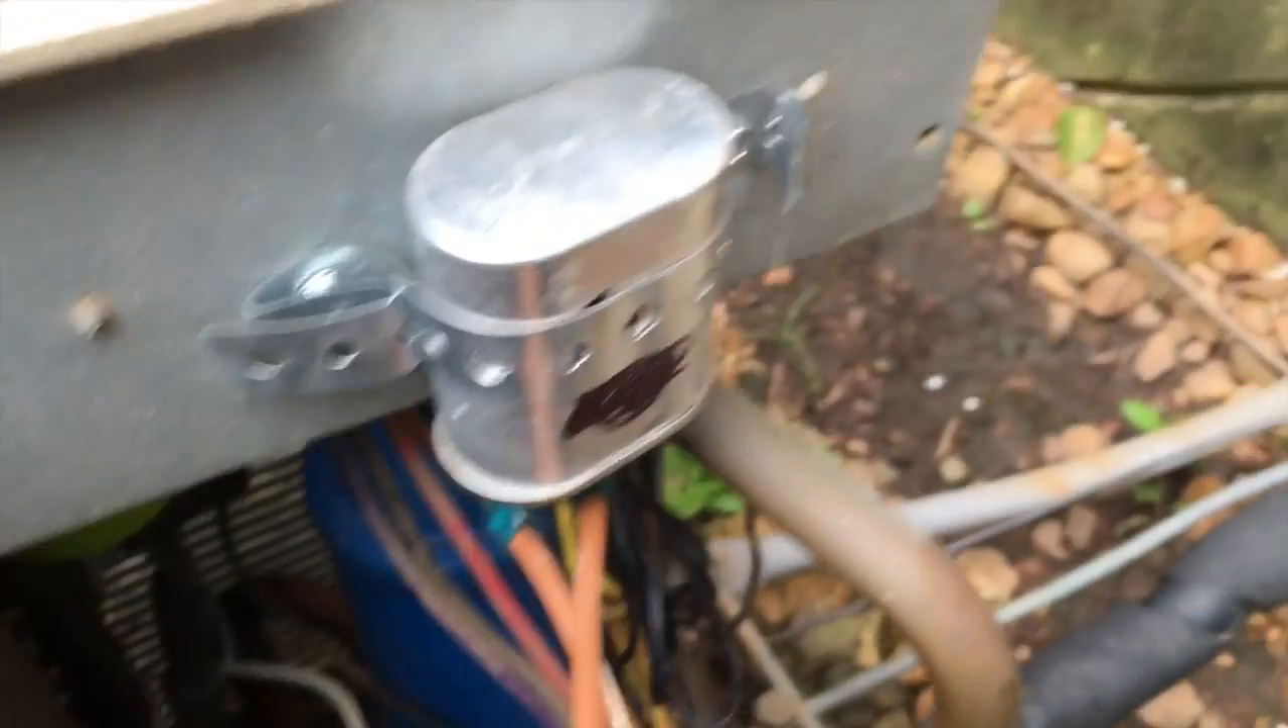I strapped up the fan capacitor.